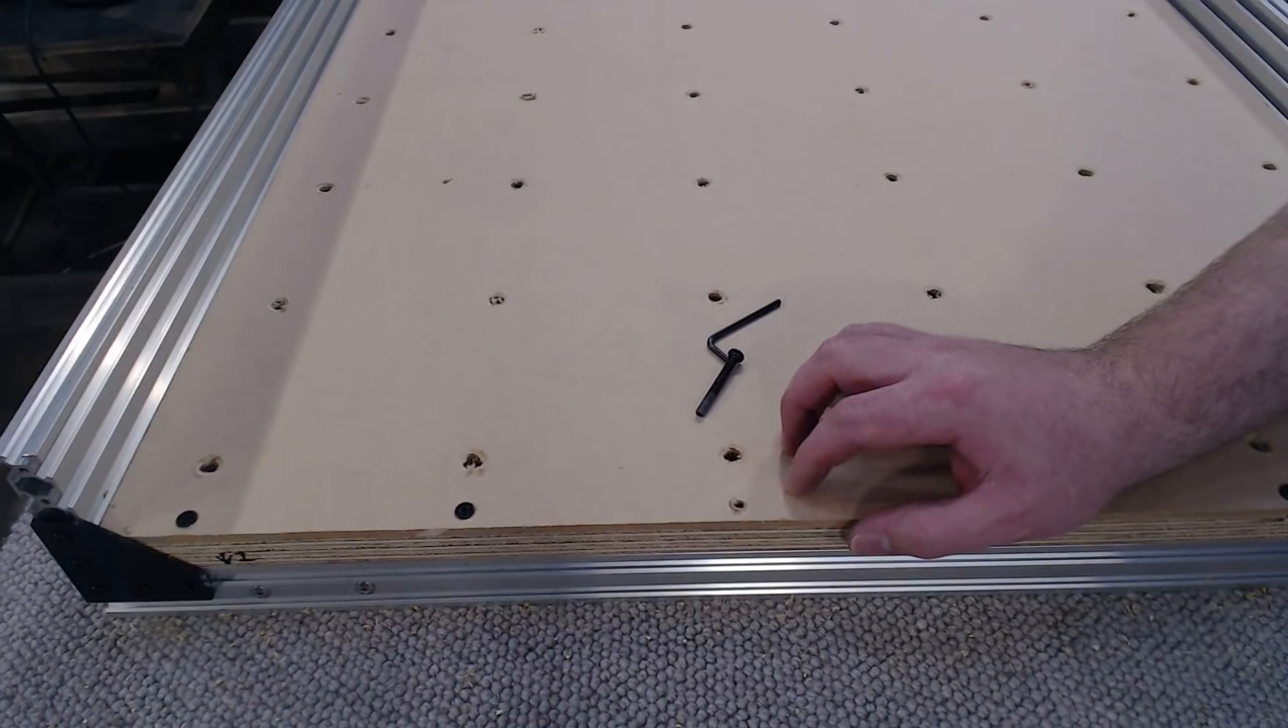I've got my plywood and my five millimeter sheet of mdf on top.